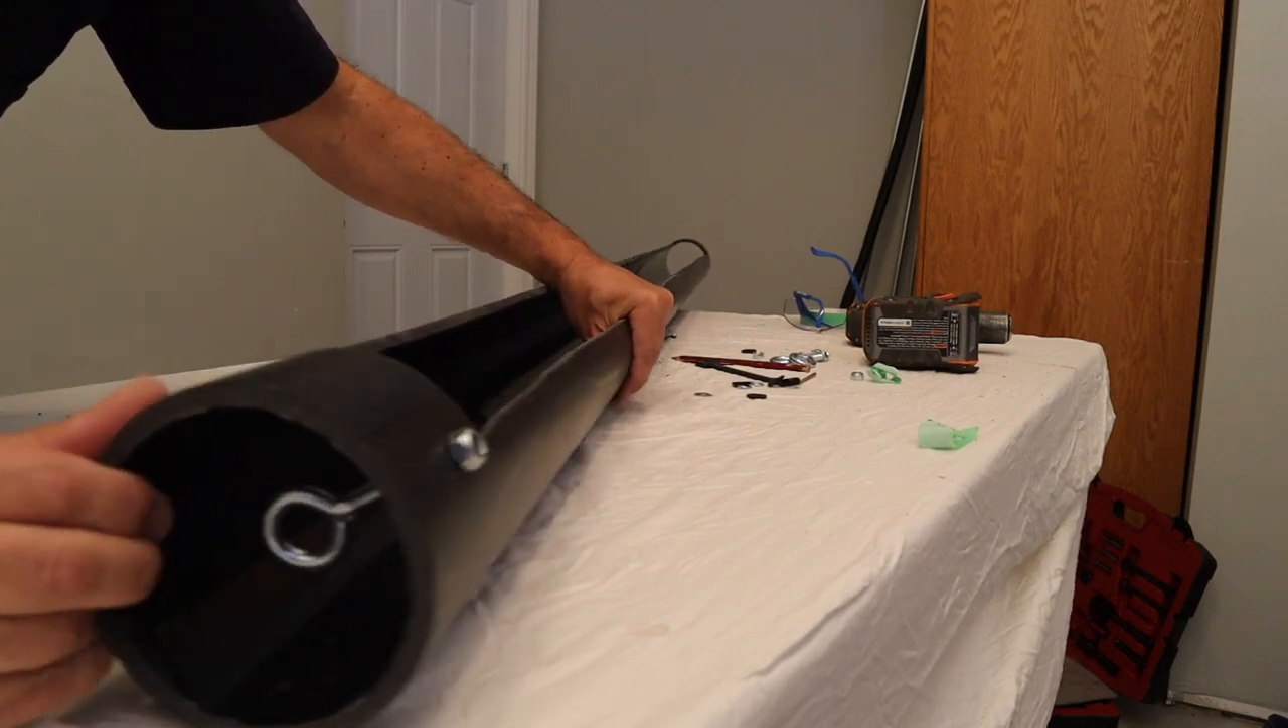I'll adjust that for fit in a second but there you can see from the outside just one clean little nut on the outside and the eye bolt on the inside and just do the second one now.